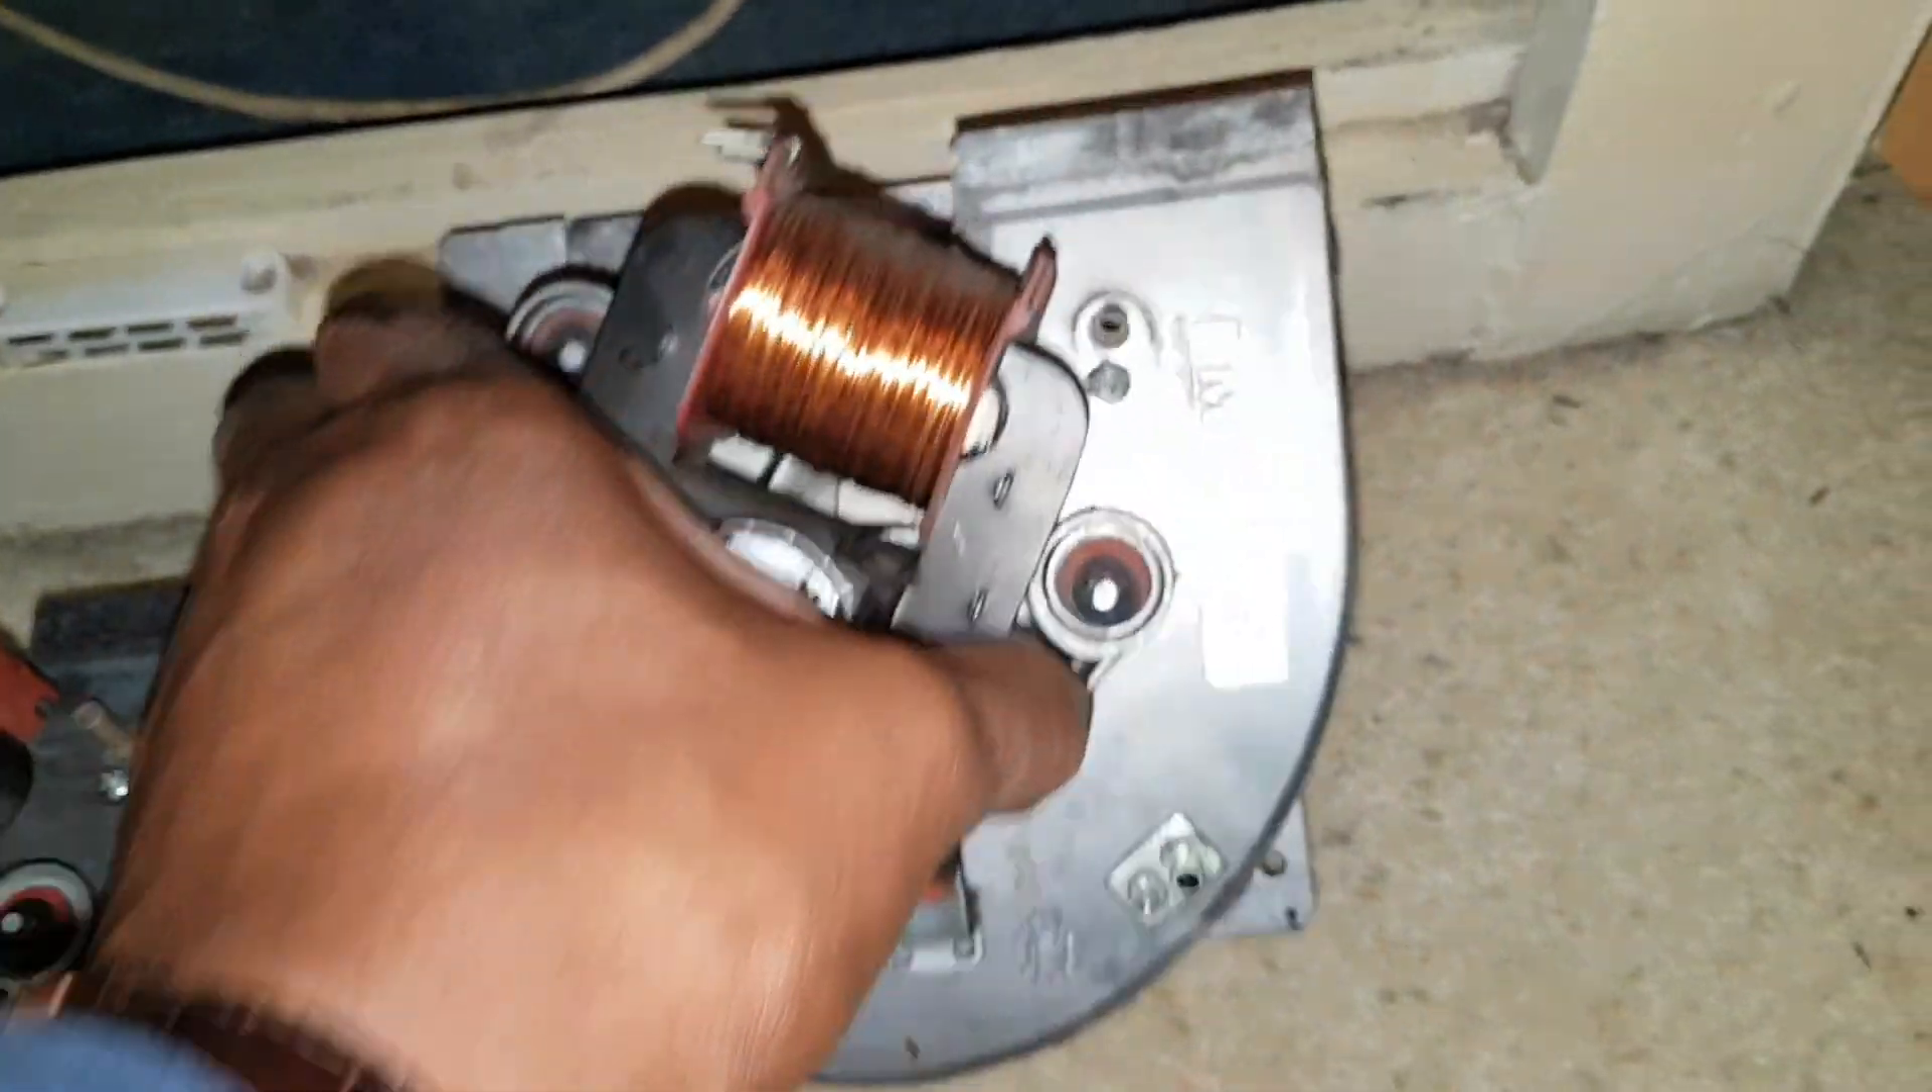This is the old fan now removed.